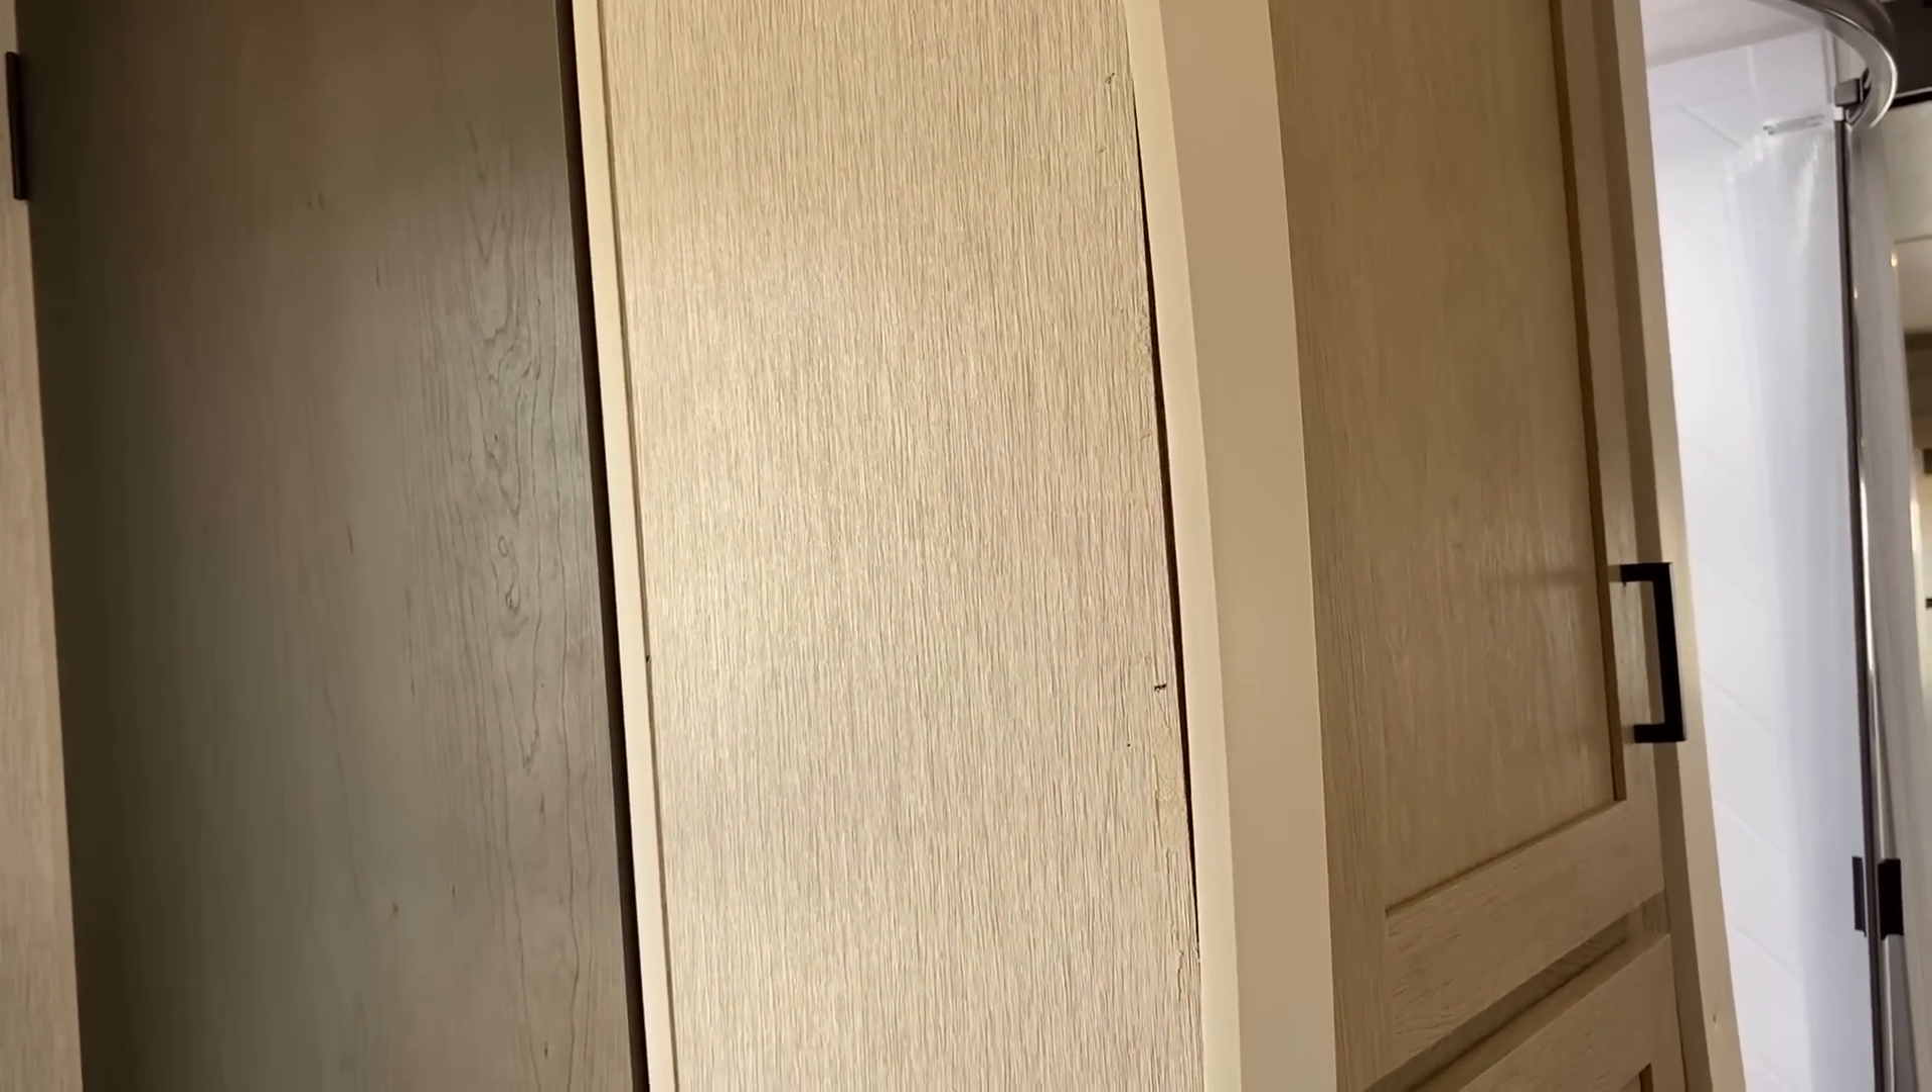If you notice this little trim cap that they have on both sides of their bathroom doors what happened here is it got cut a little bit too long from the factory and it's warm today it was colder when this was built i would presume because this material has expanded and then you get a bacon effect.